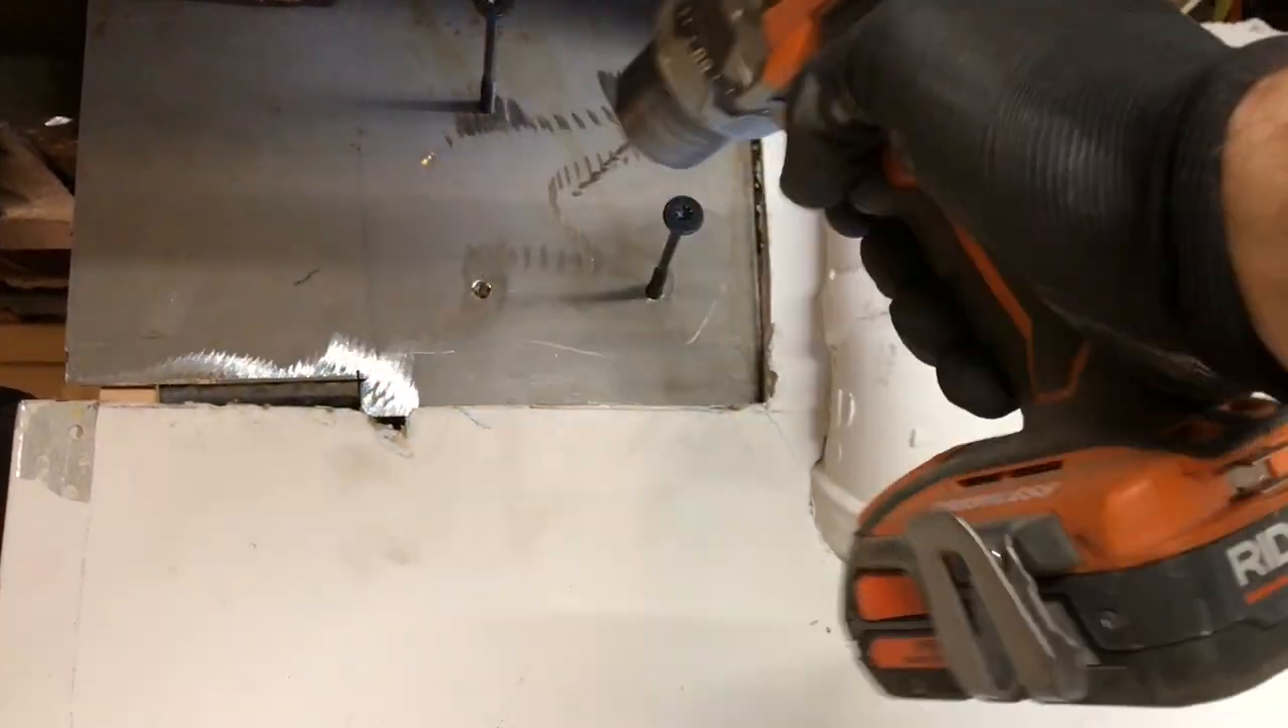All right, so we just stuck two of the timber locks in just to hold the plate and then we're pre -drilling.